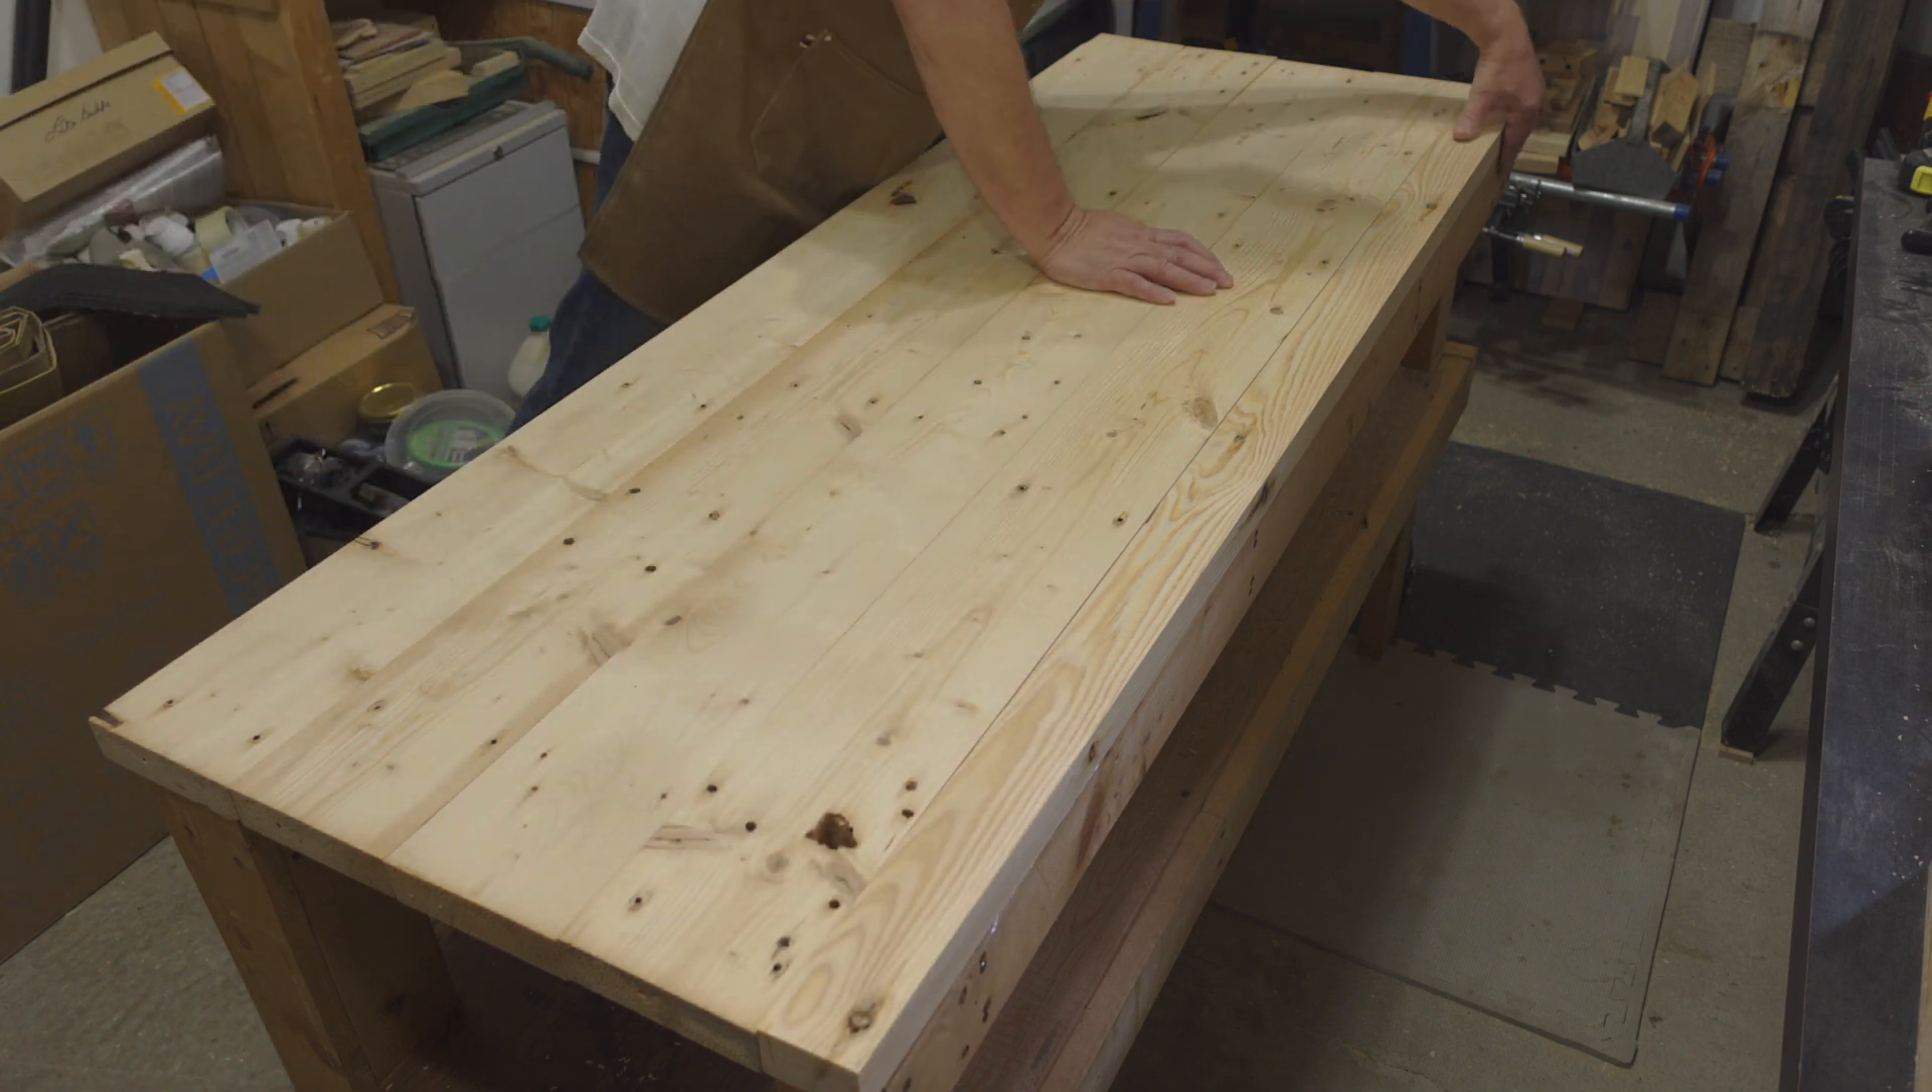You can see I've lined up the boards already.